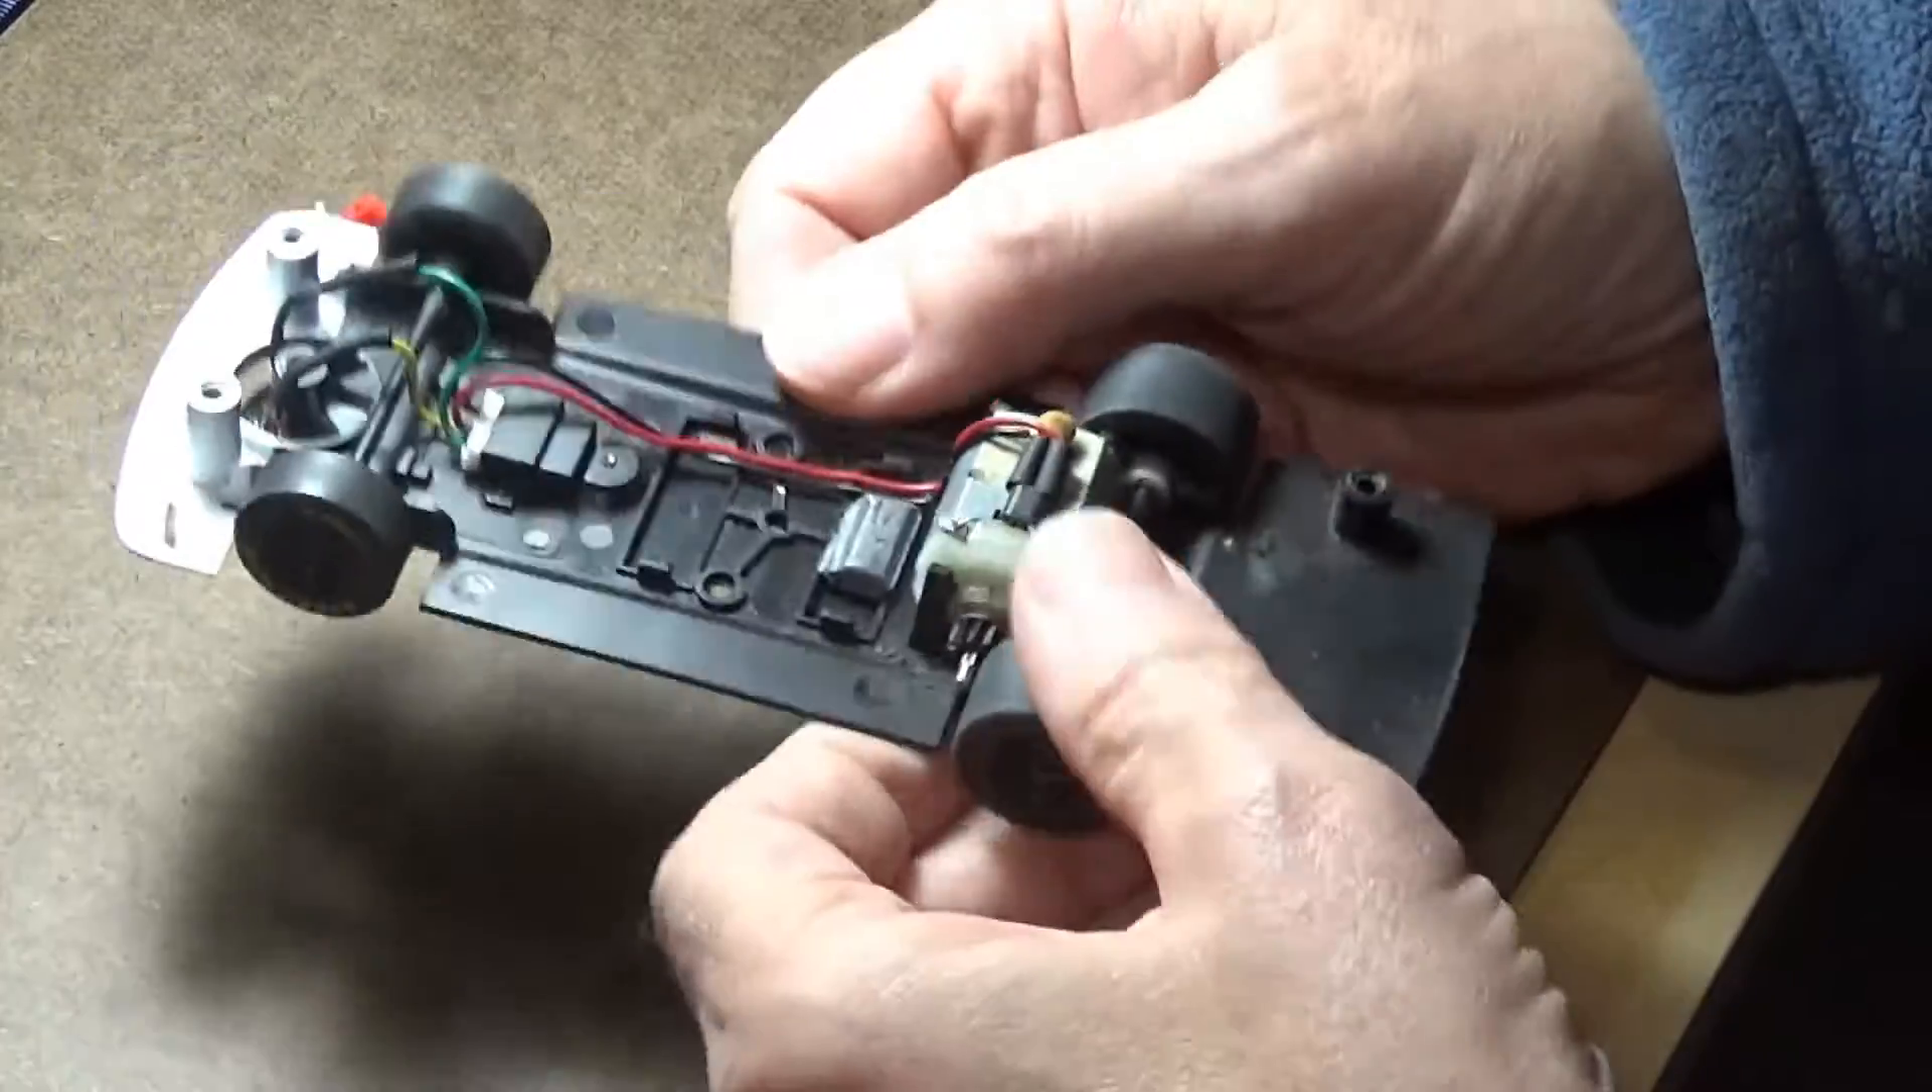So I pulled the body off, and you can see here, I haven't done much with these cars.